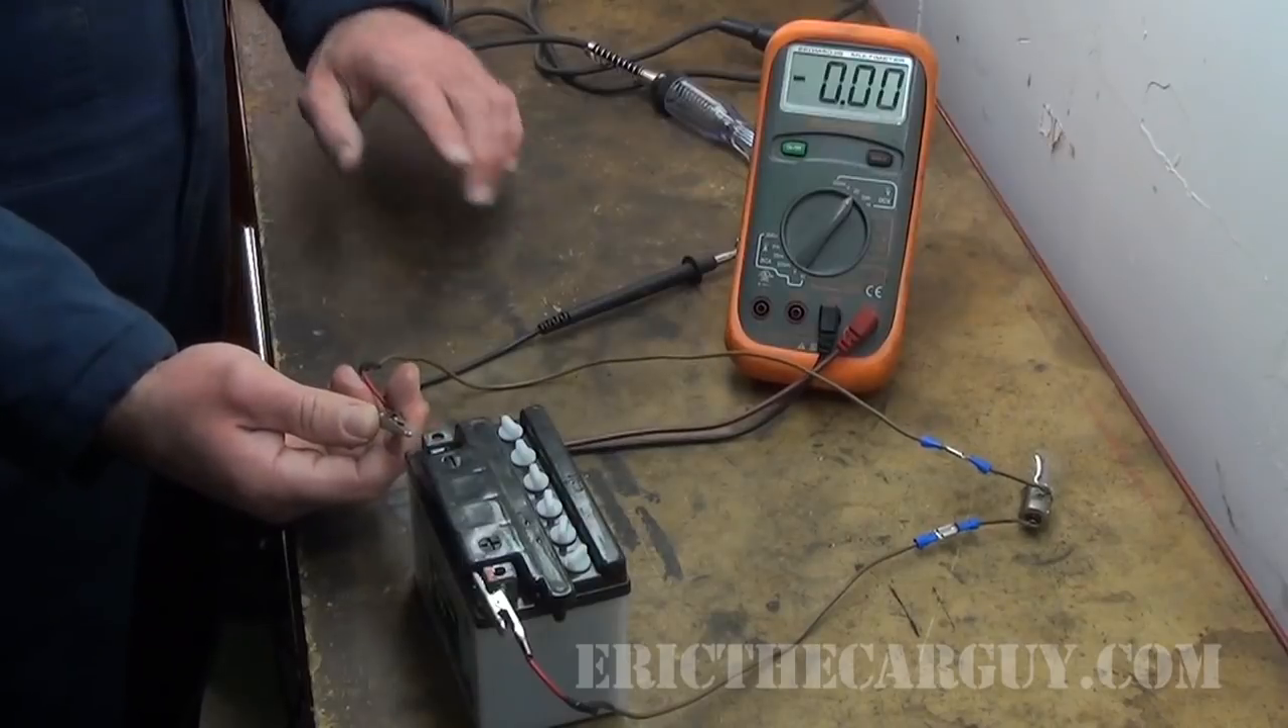Right now, the circuit's not hooked up.